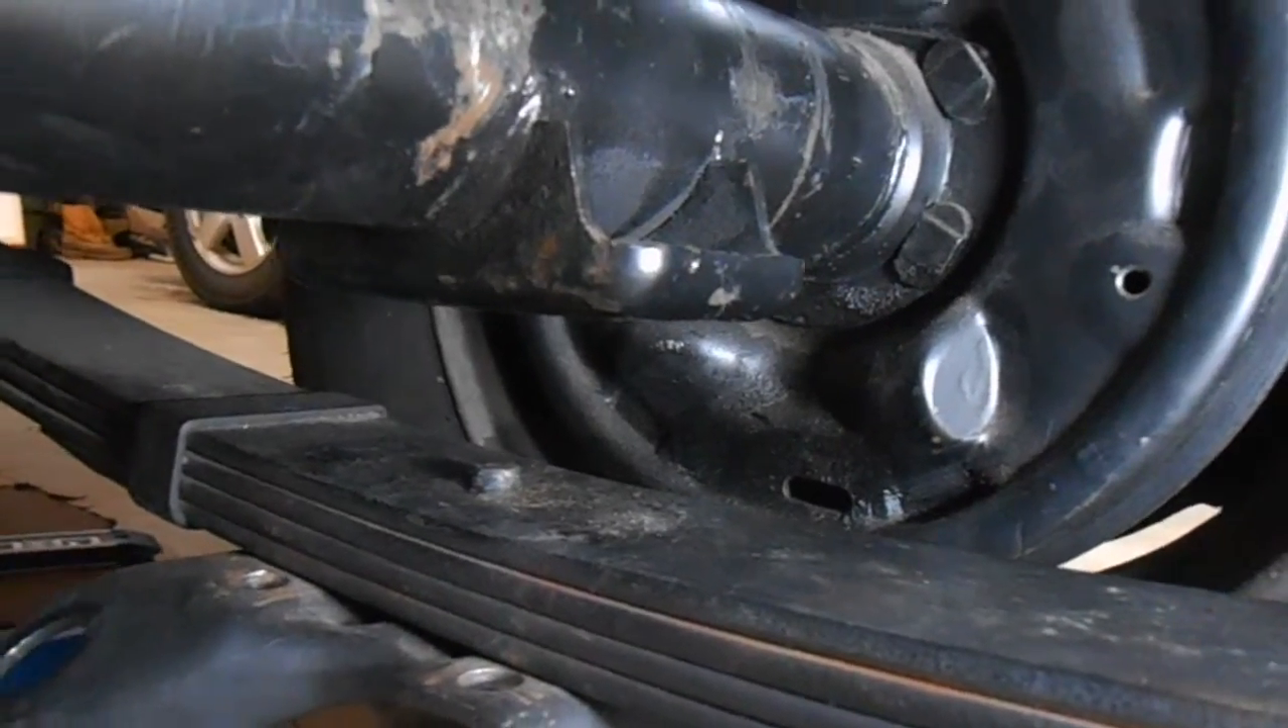Alright, so now you can see that there's a large gap between the spring and the perch on the axle.